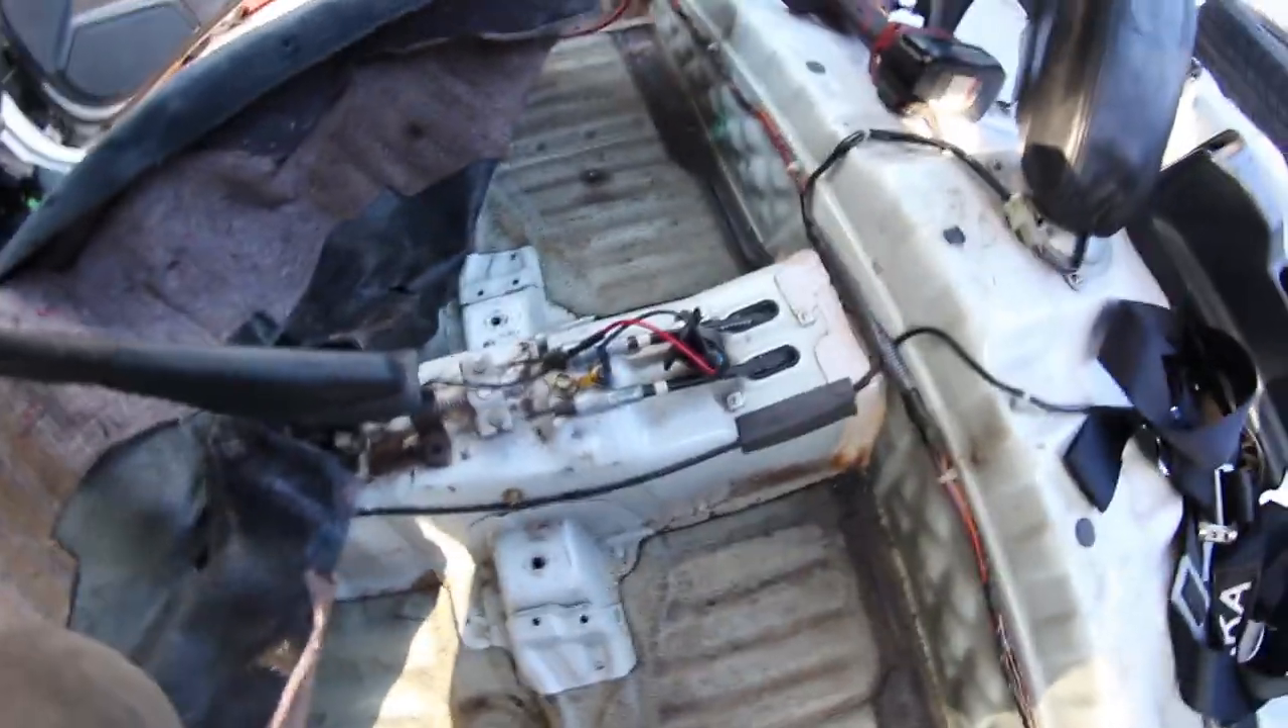Okay so i got the carpet up as much as i needed to.